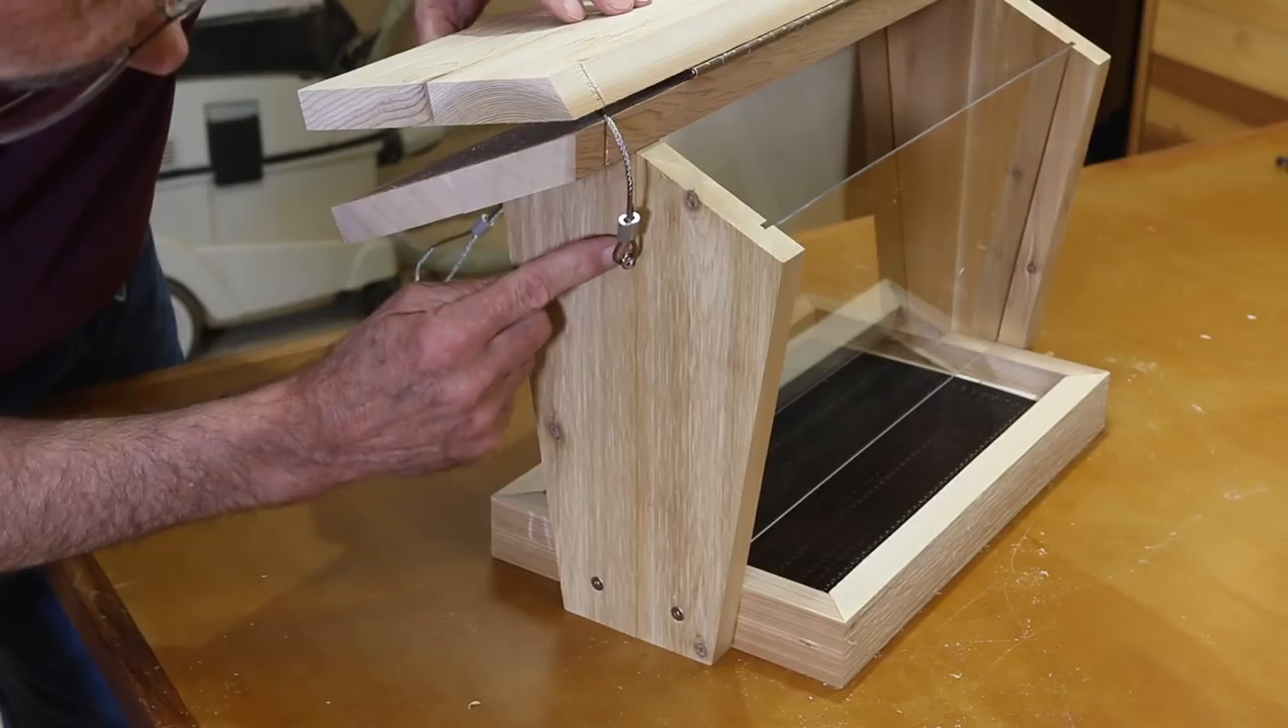And, what I did, I'll turn this just a little bit, is I put a screw eye in right here on either side.